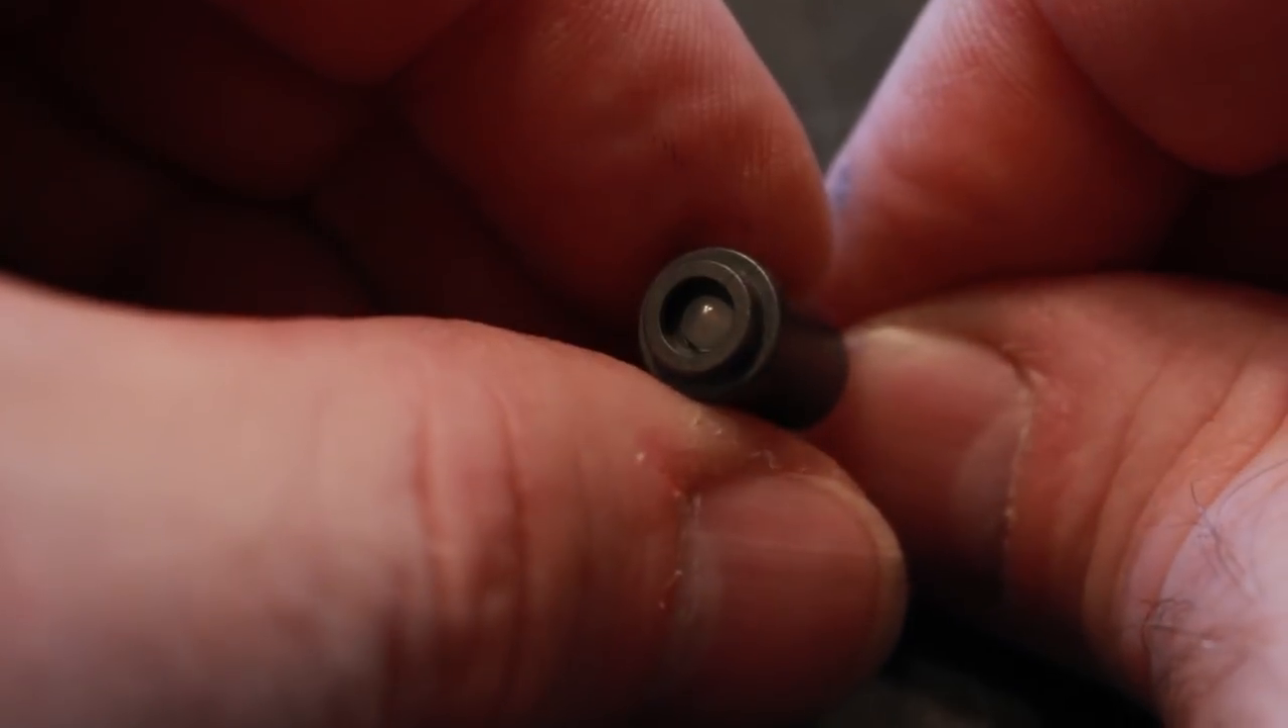So this is the kit three millimeter engine light that slides right into here and you can see how the LED protrudes through that hole and is almost flush with the end of the housing.